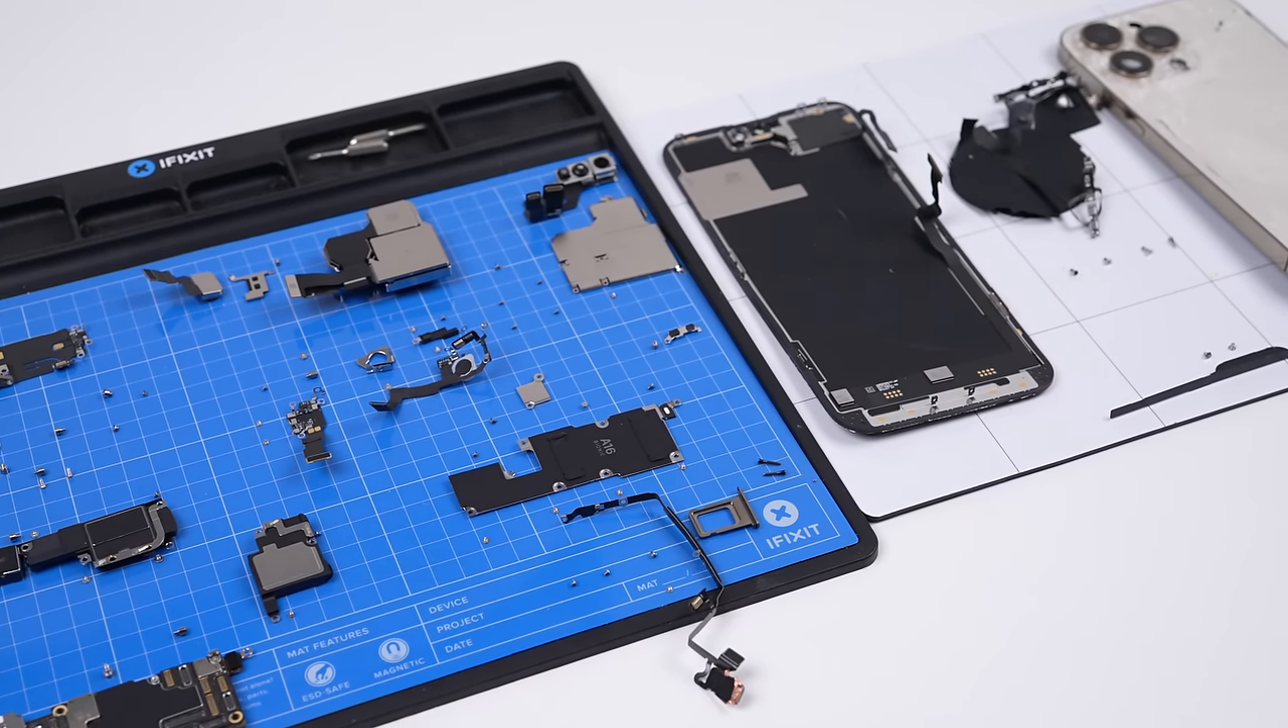With that, we've now completely disassembled the iPhone 14 Pro Max.